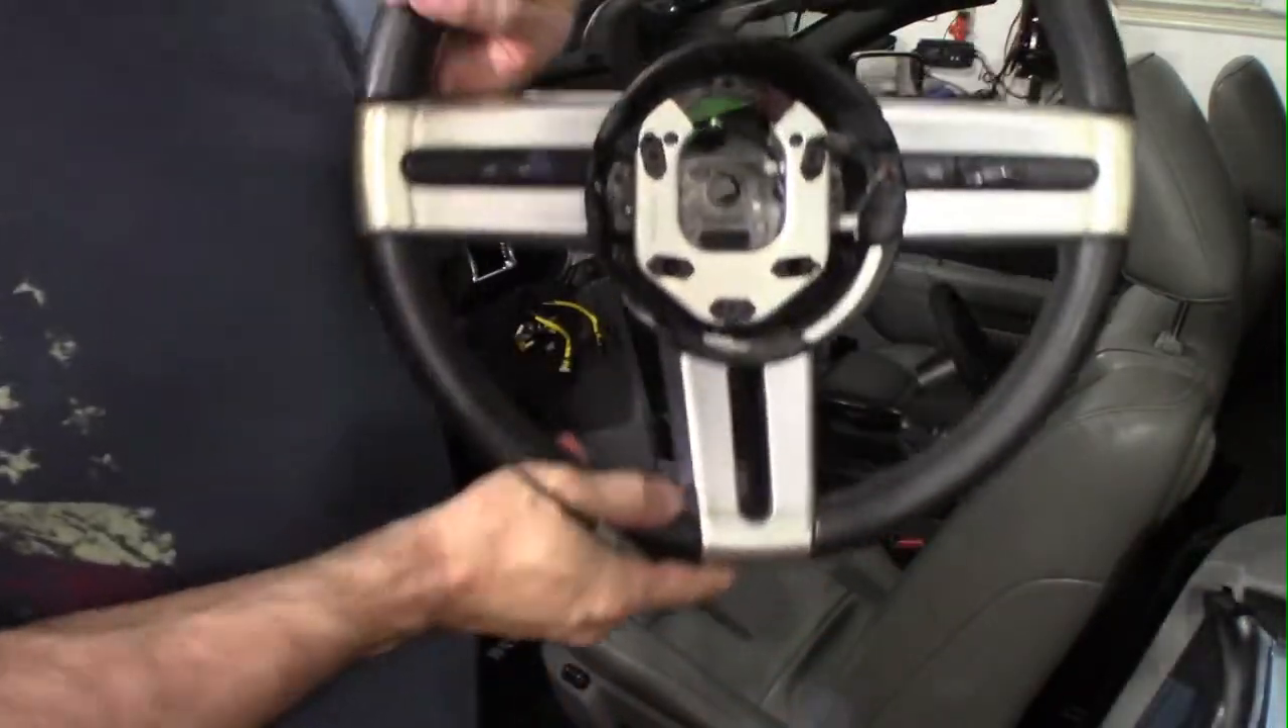We now have the old steering wheel out.